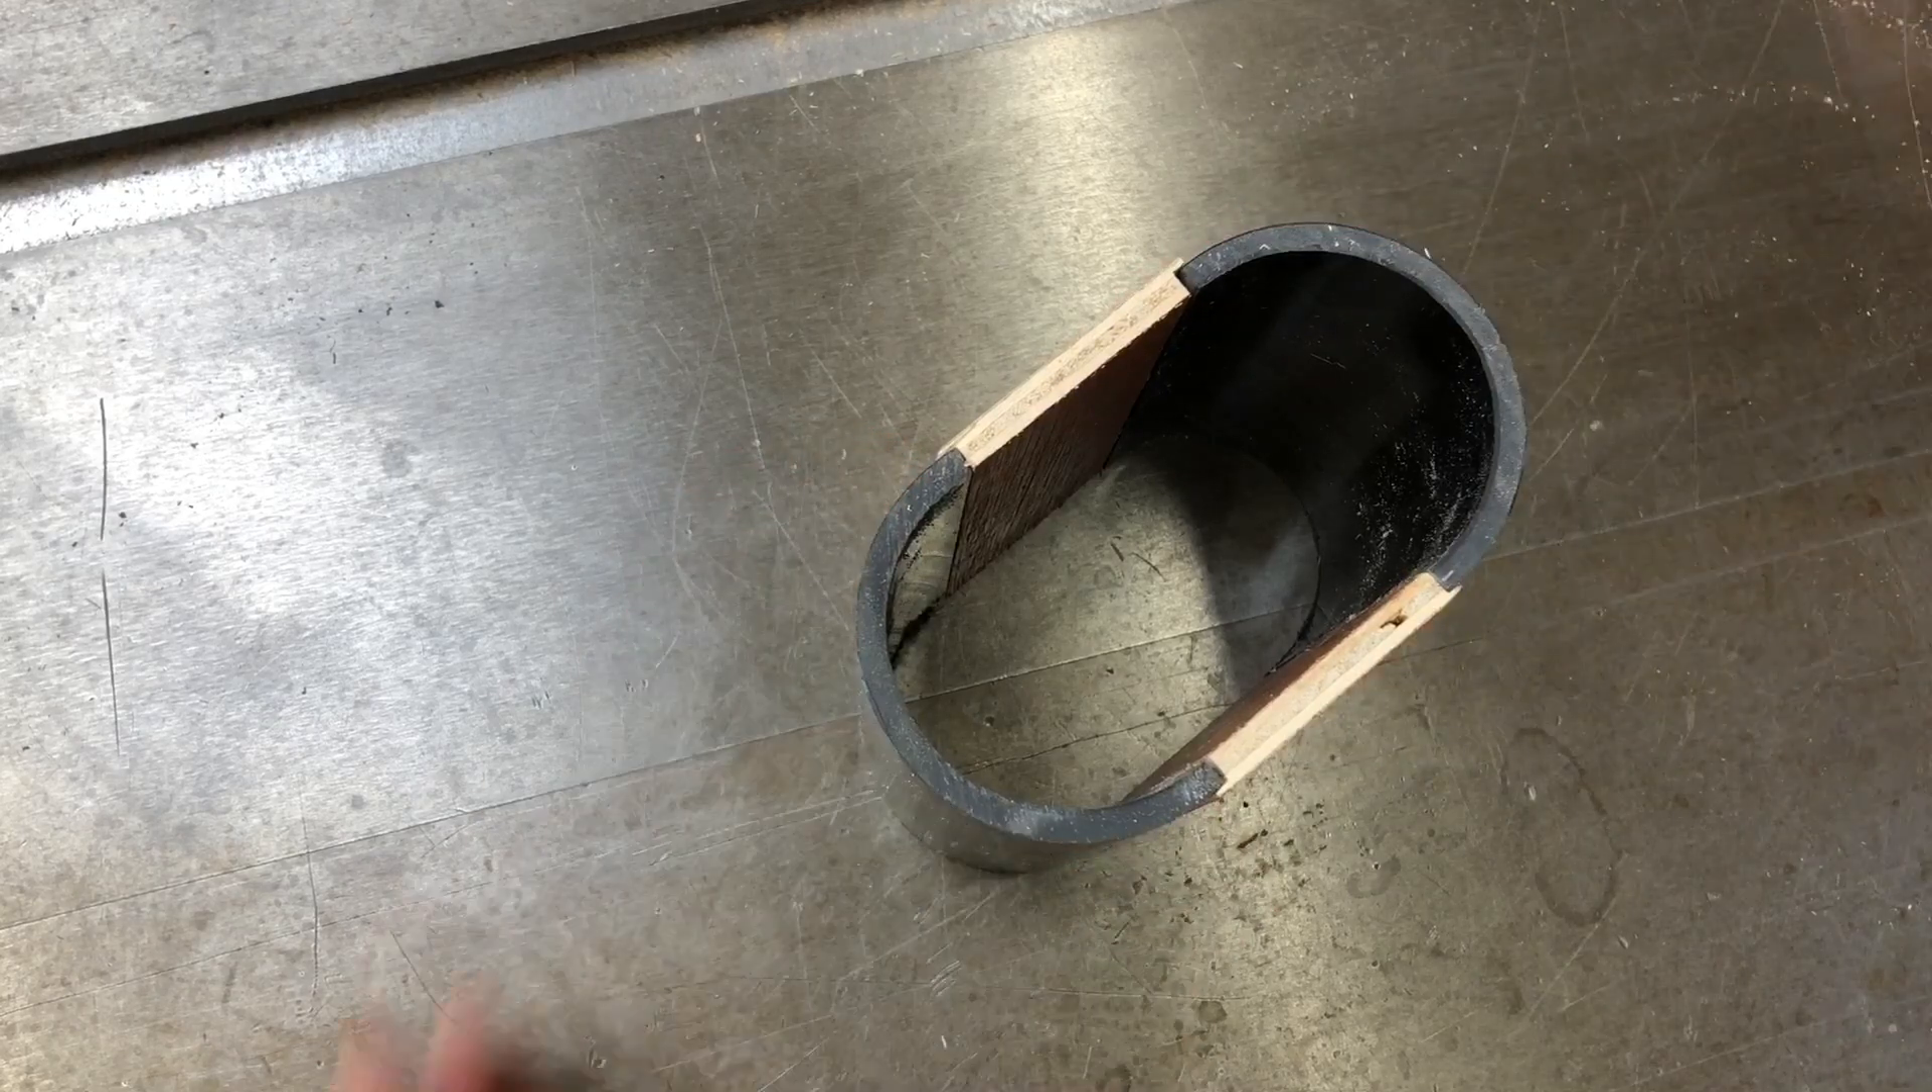Here you can see how the plywood parts fit together really well with the plastic pipe.